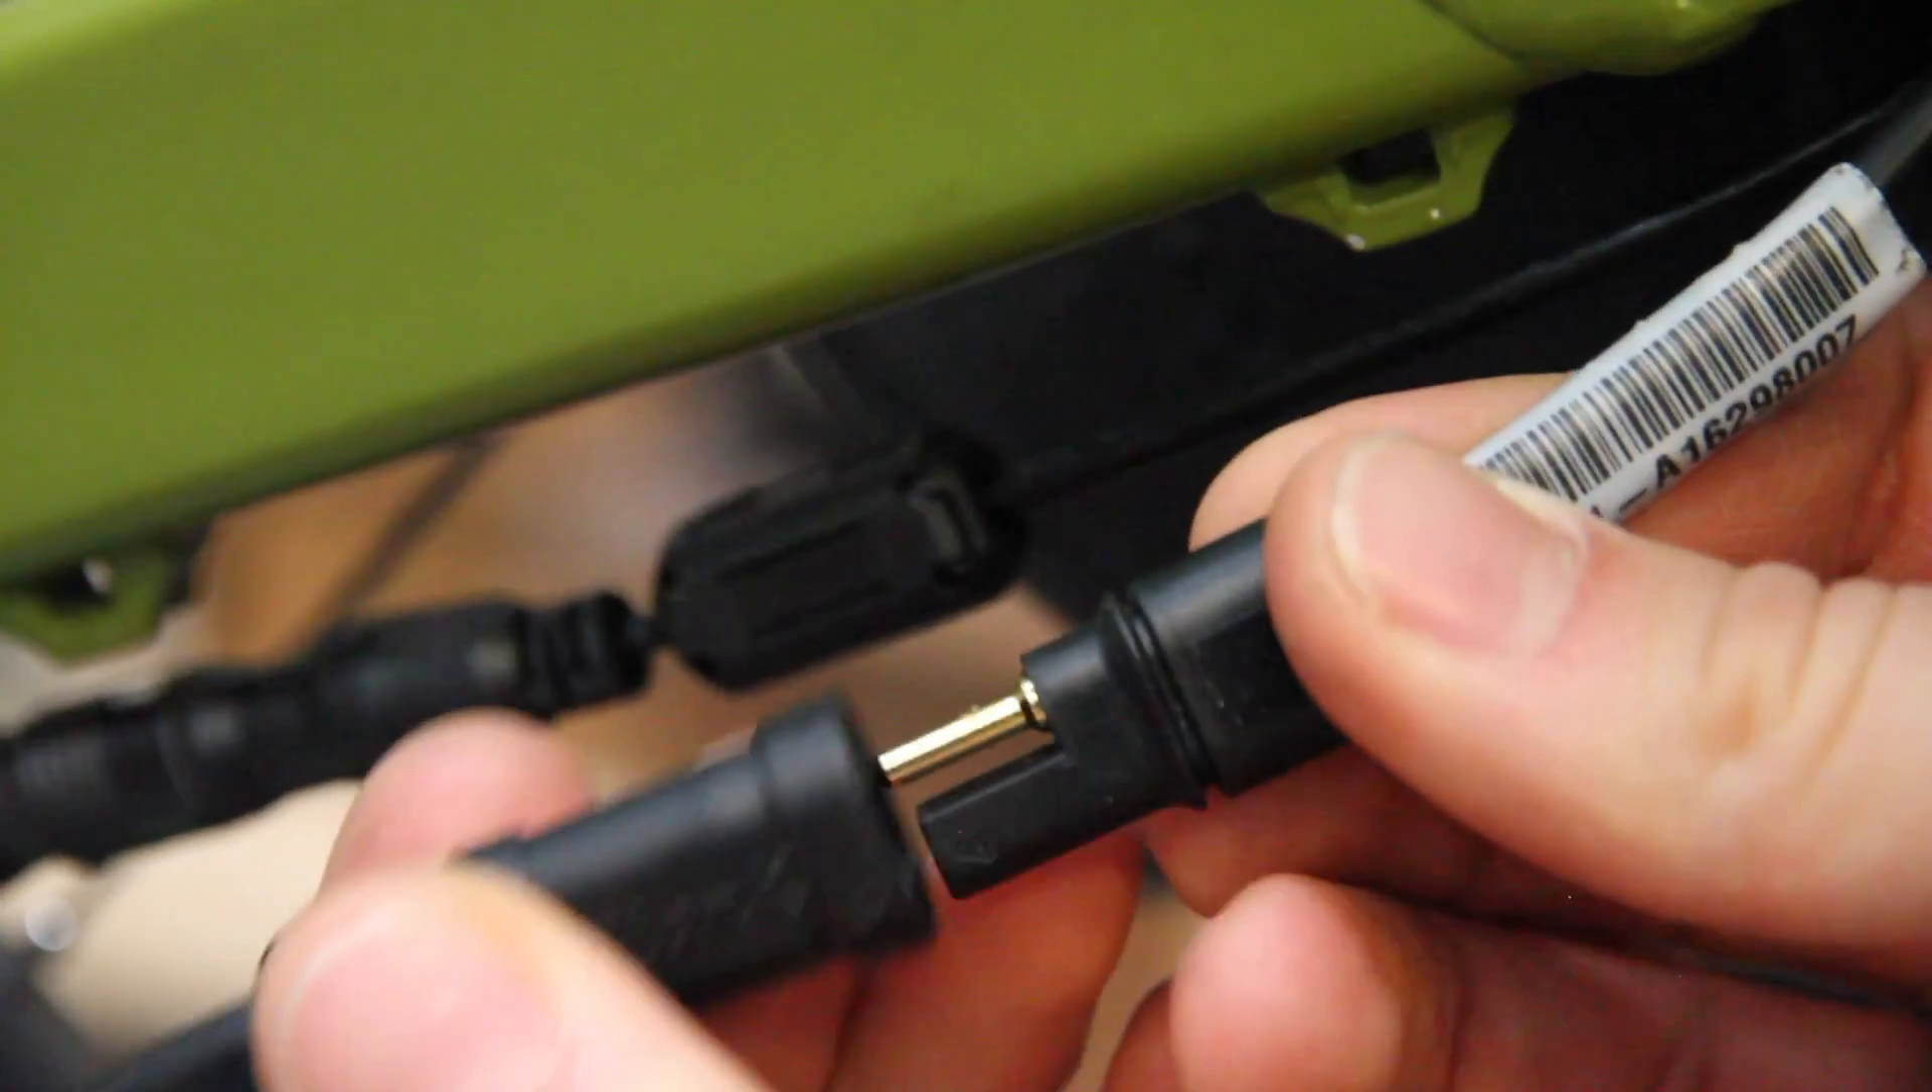This is an example of an unseated power connector.